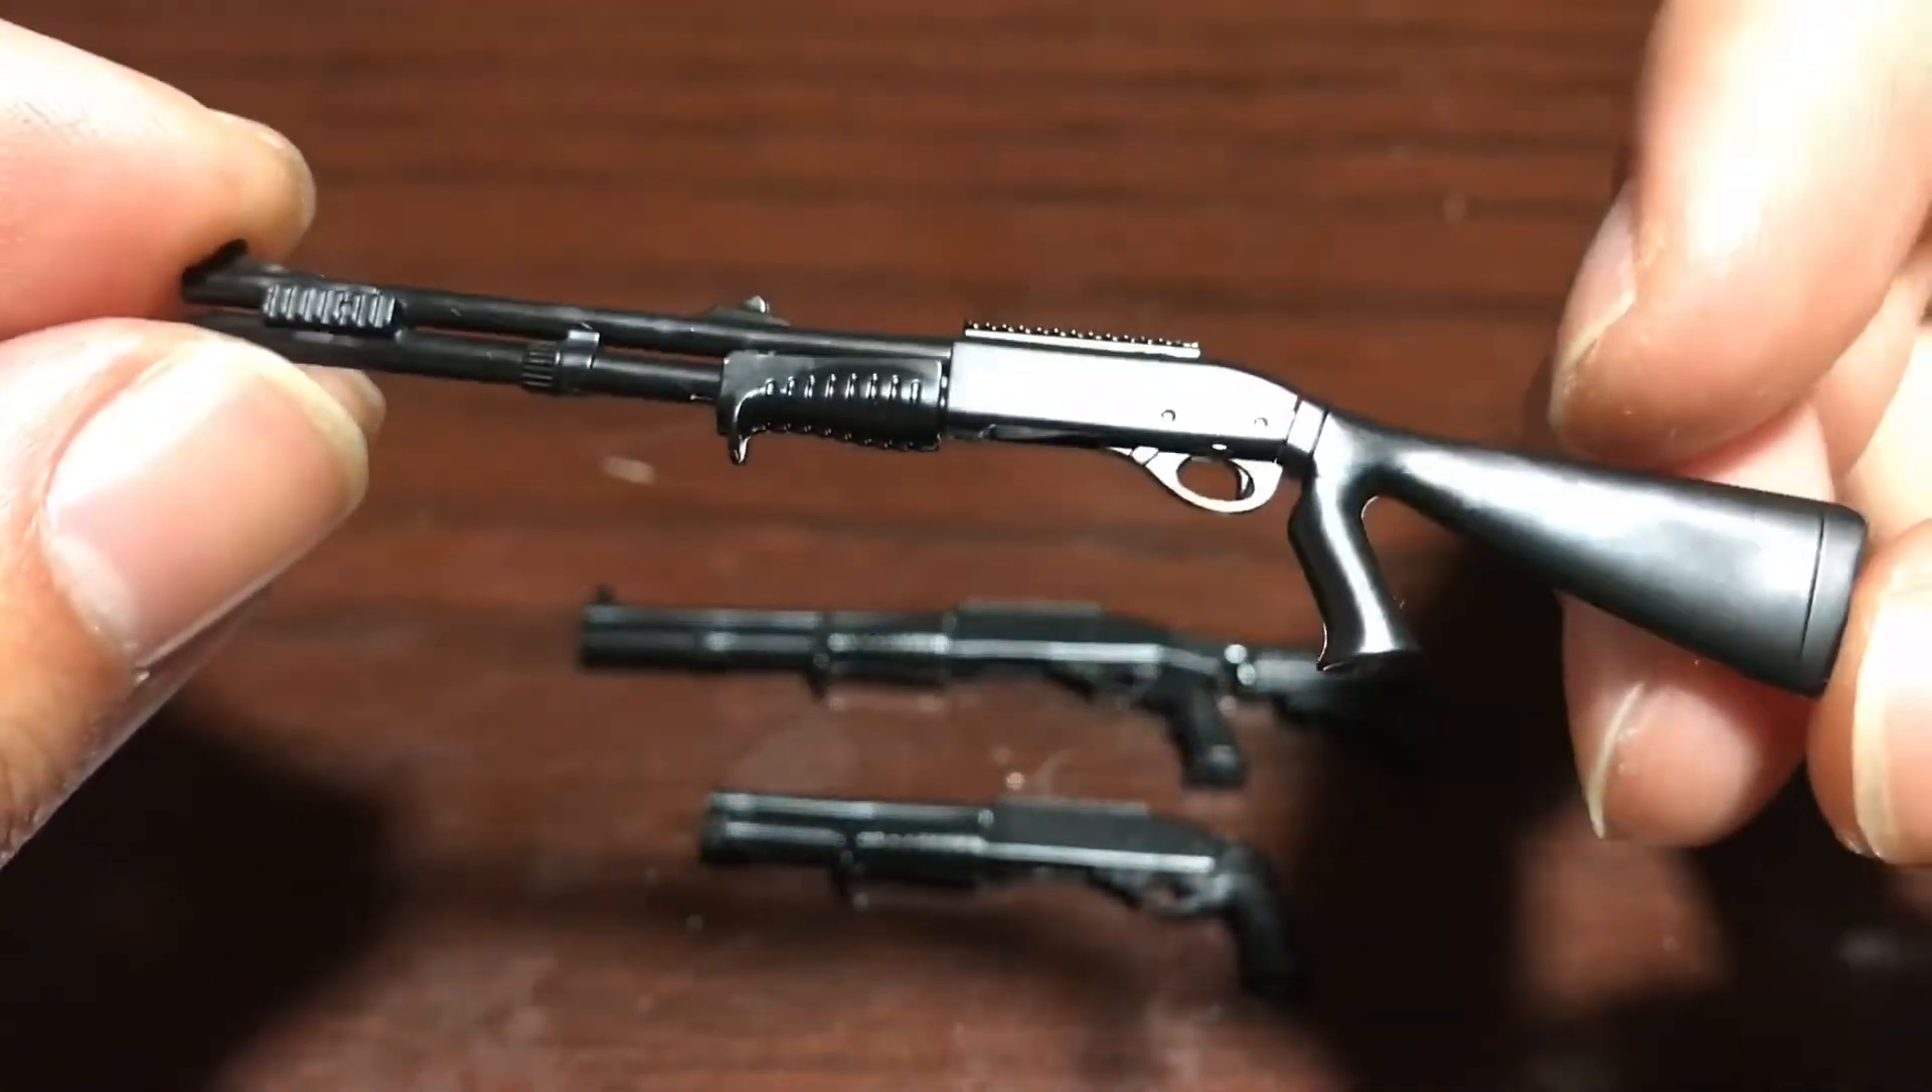Okay, so here are the guns all put together.